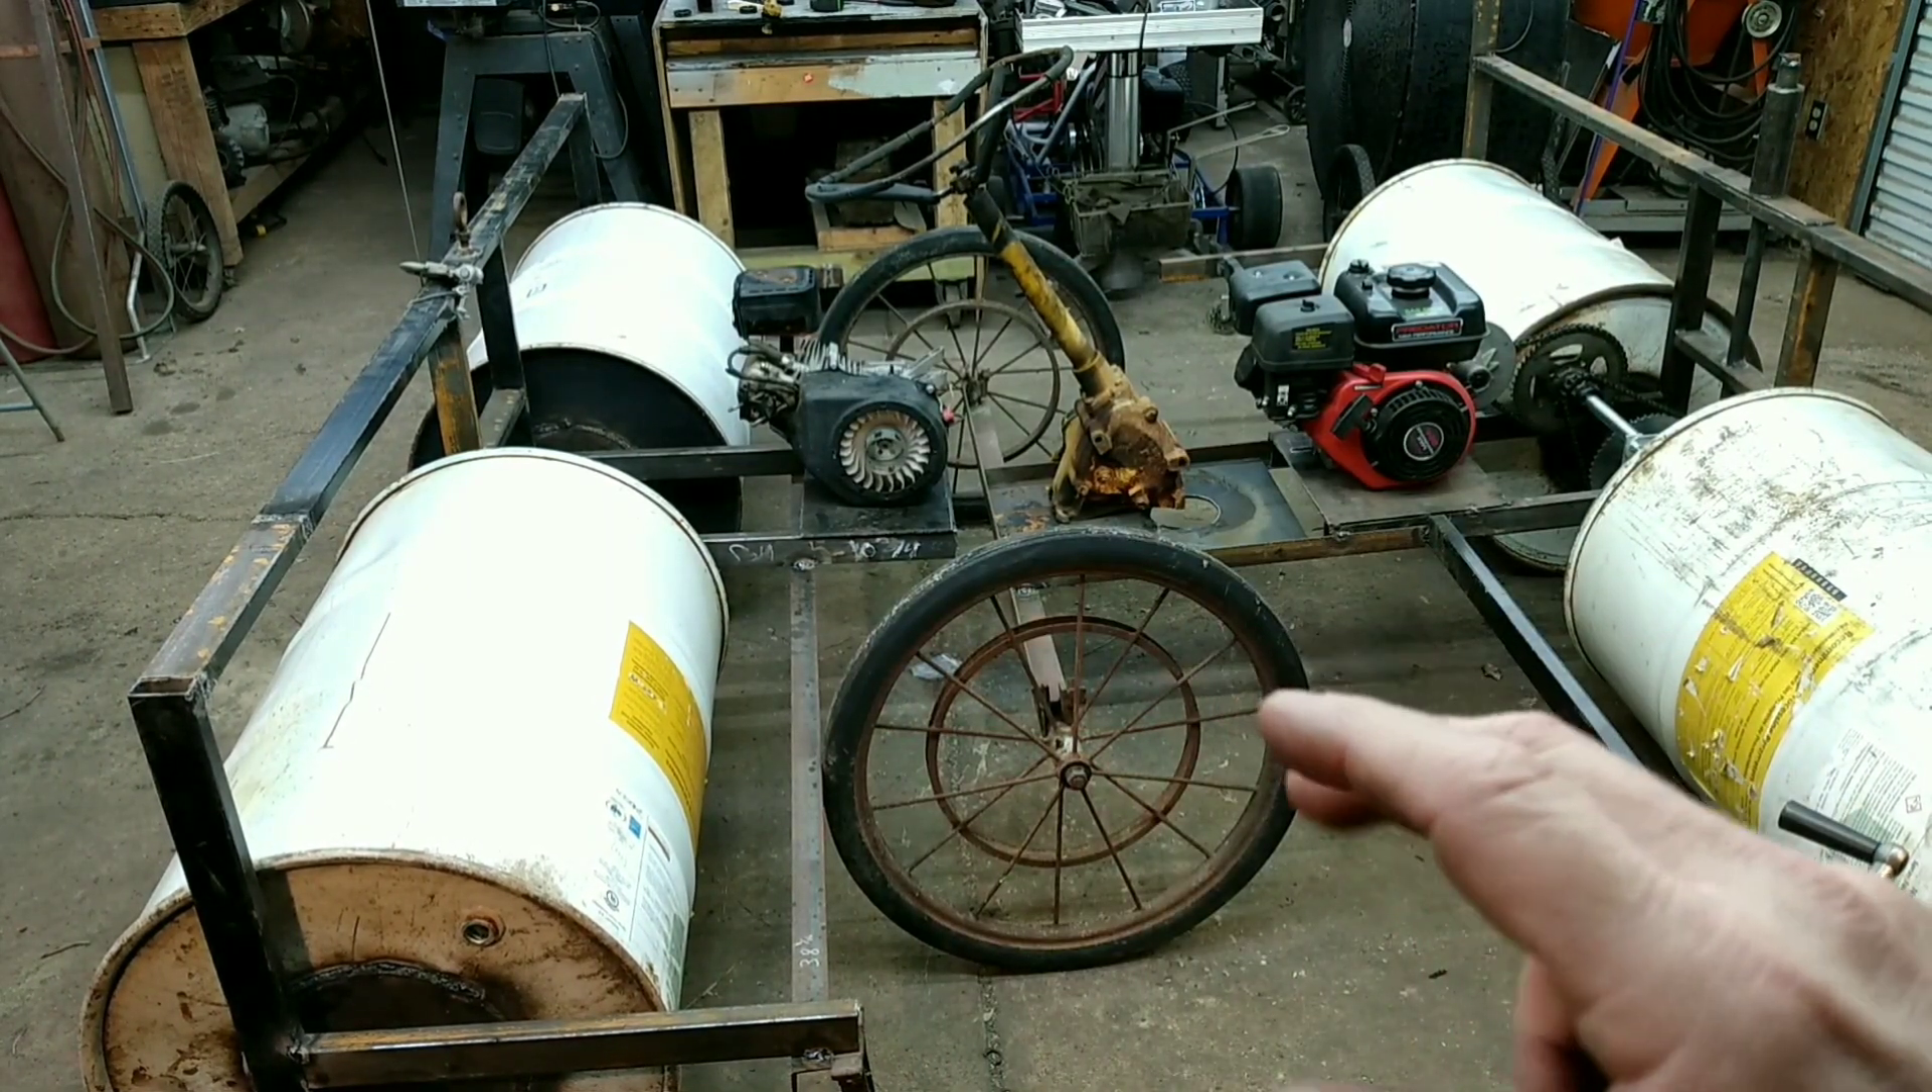Okay, so now we've got all four of our barrels. We've got a steering gear assembly. We've got our engine on there.